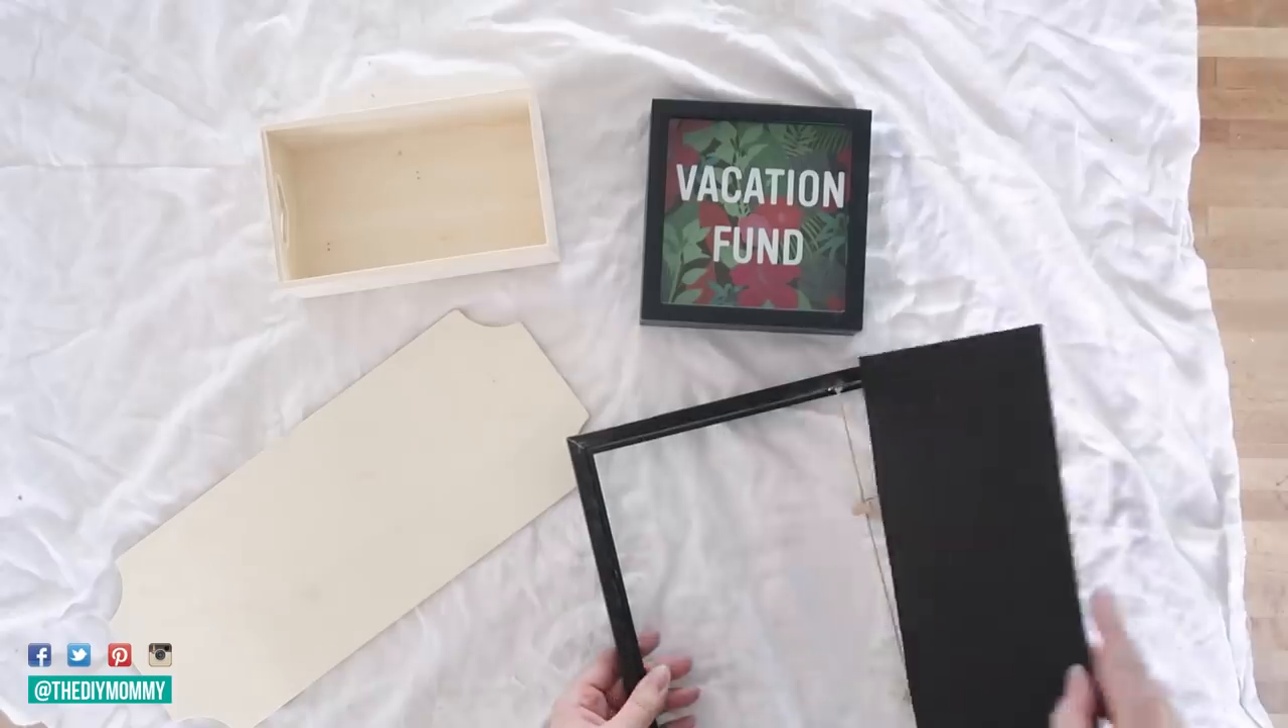So first of all I removed the back off of that clothesline frame.